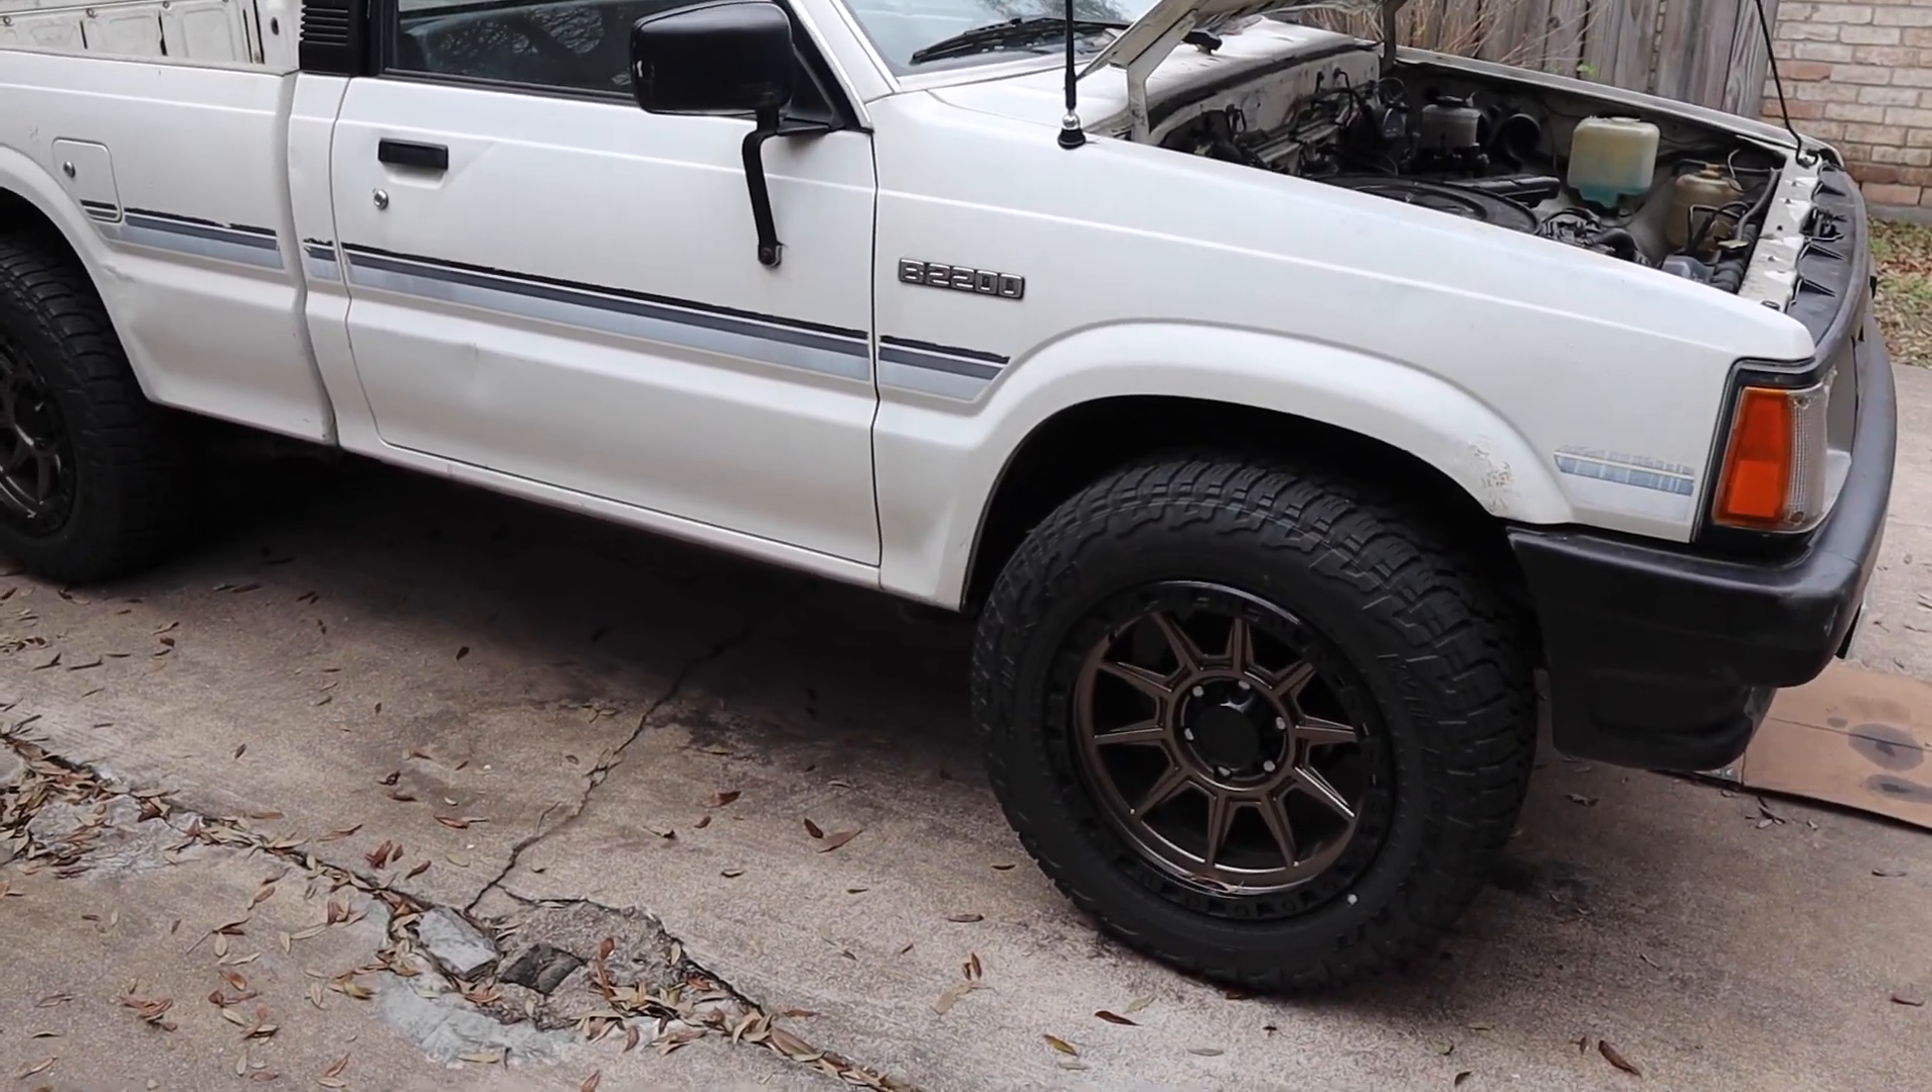Again real quick I think the last time you guys saw the truck in the channel we added this big wheels as a bit of a joke just to see if they fit they actually did fit.